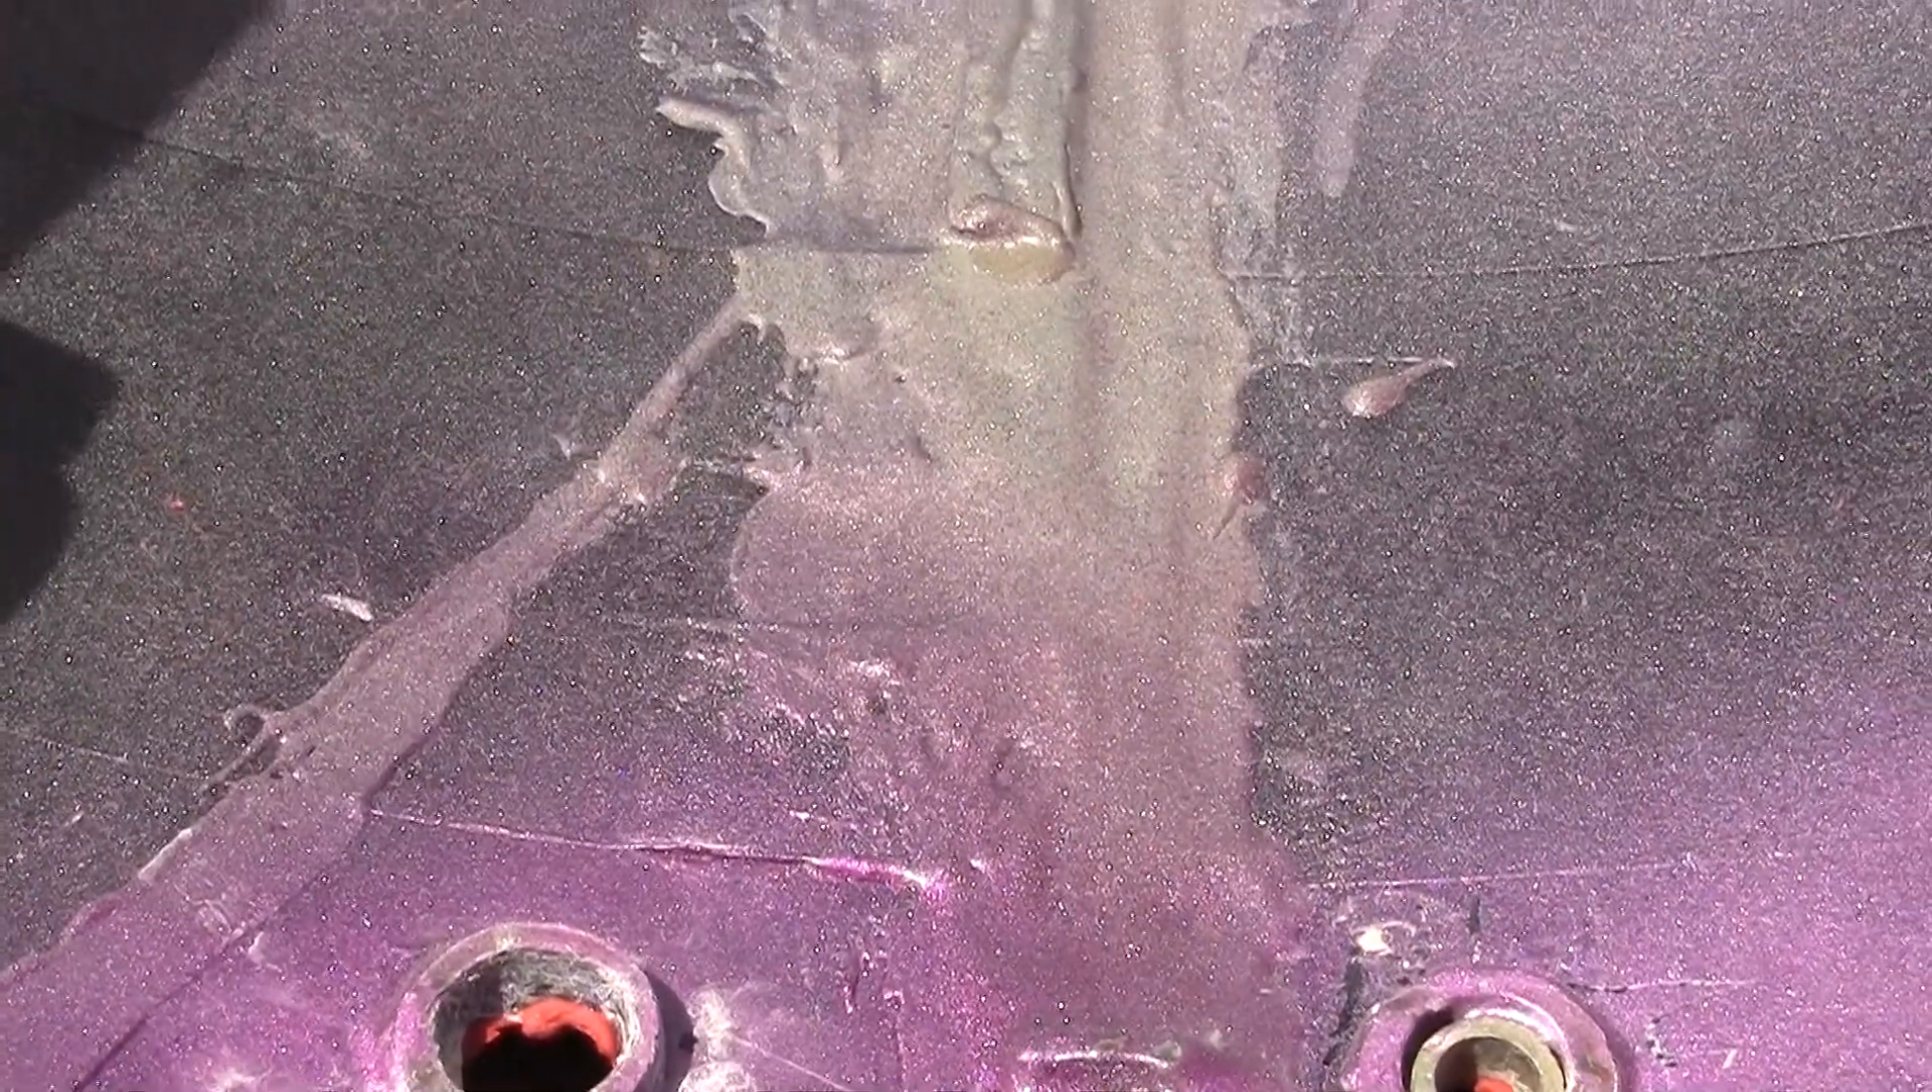And if you look in the back, you can see where I've used Bondo and I've put, not Bondo, but I've used JB Weld and I put the panels together.